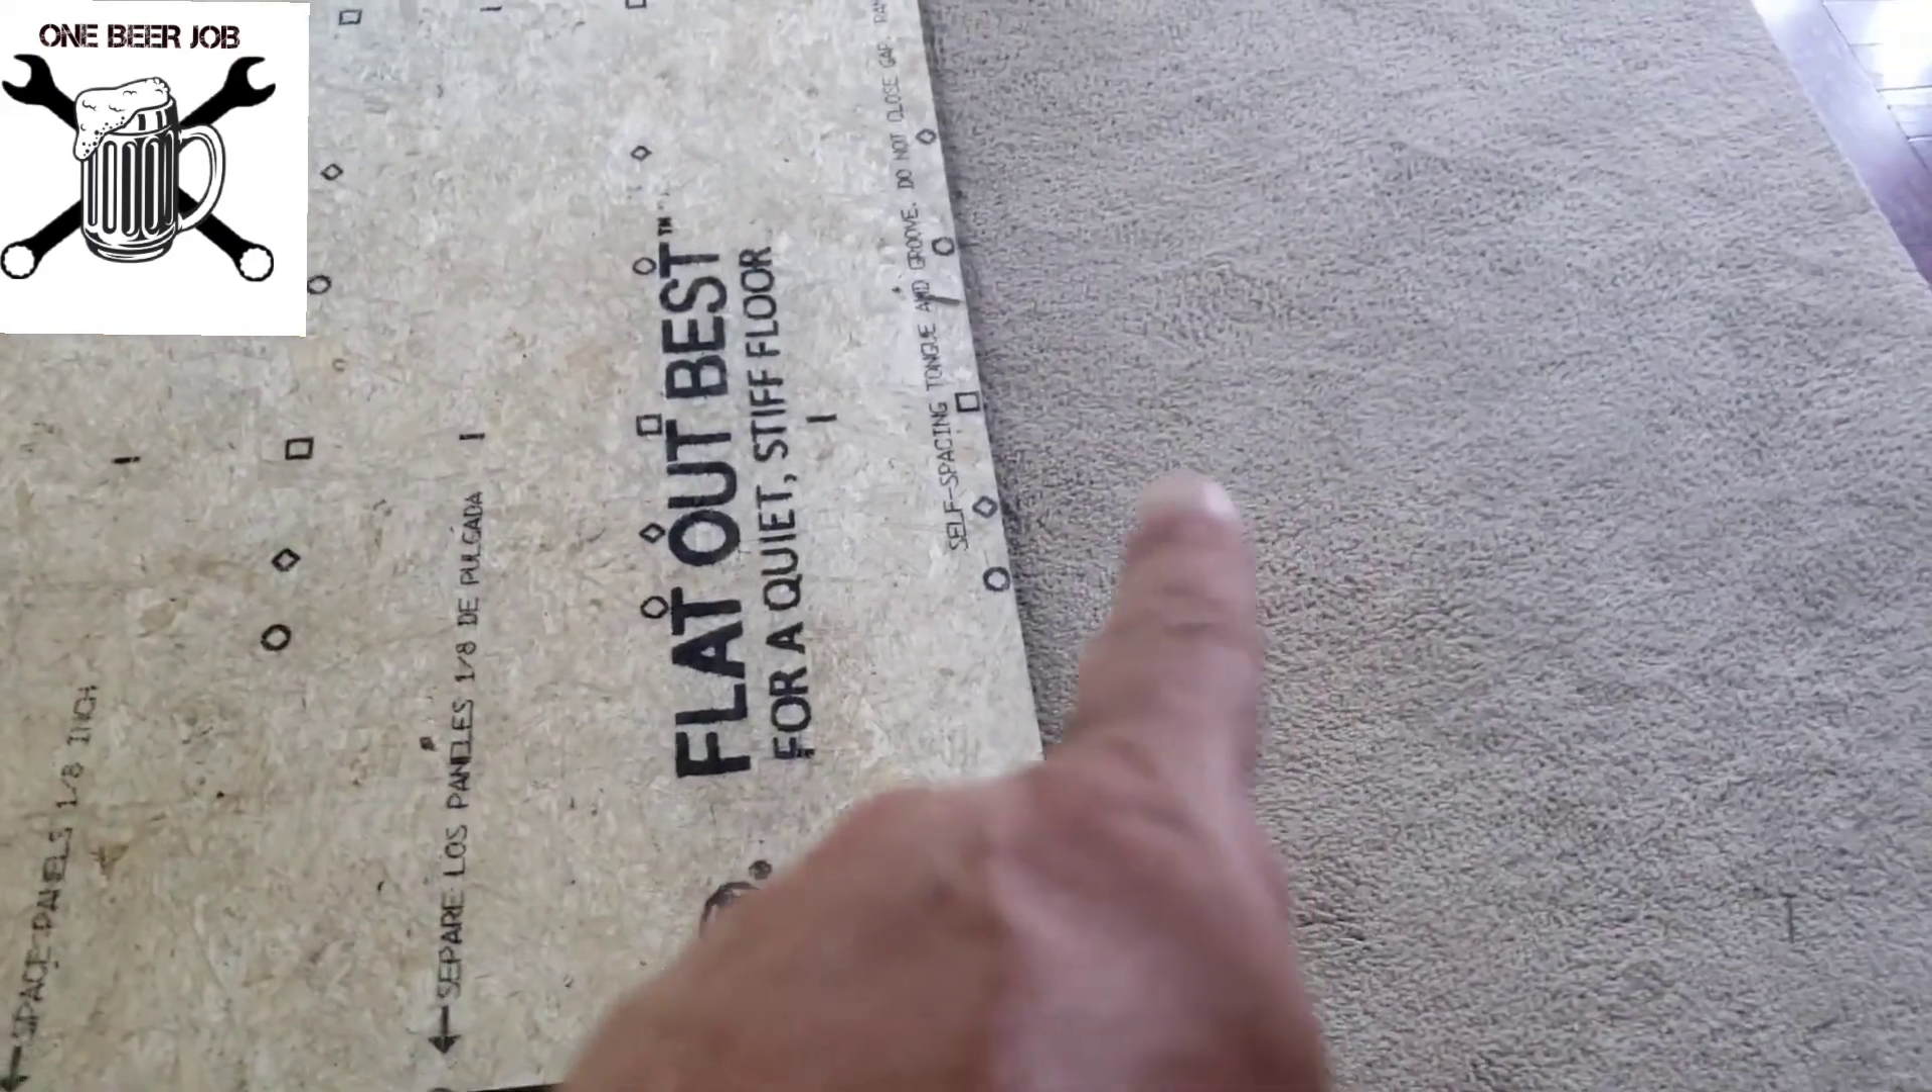So just put the subfloor in you can see I just put it right over the carpet.